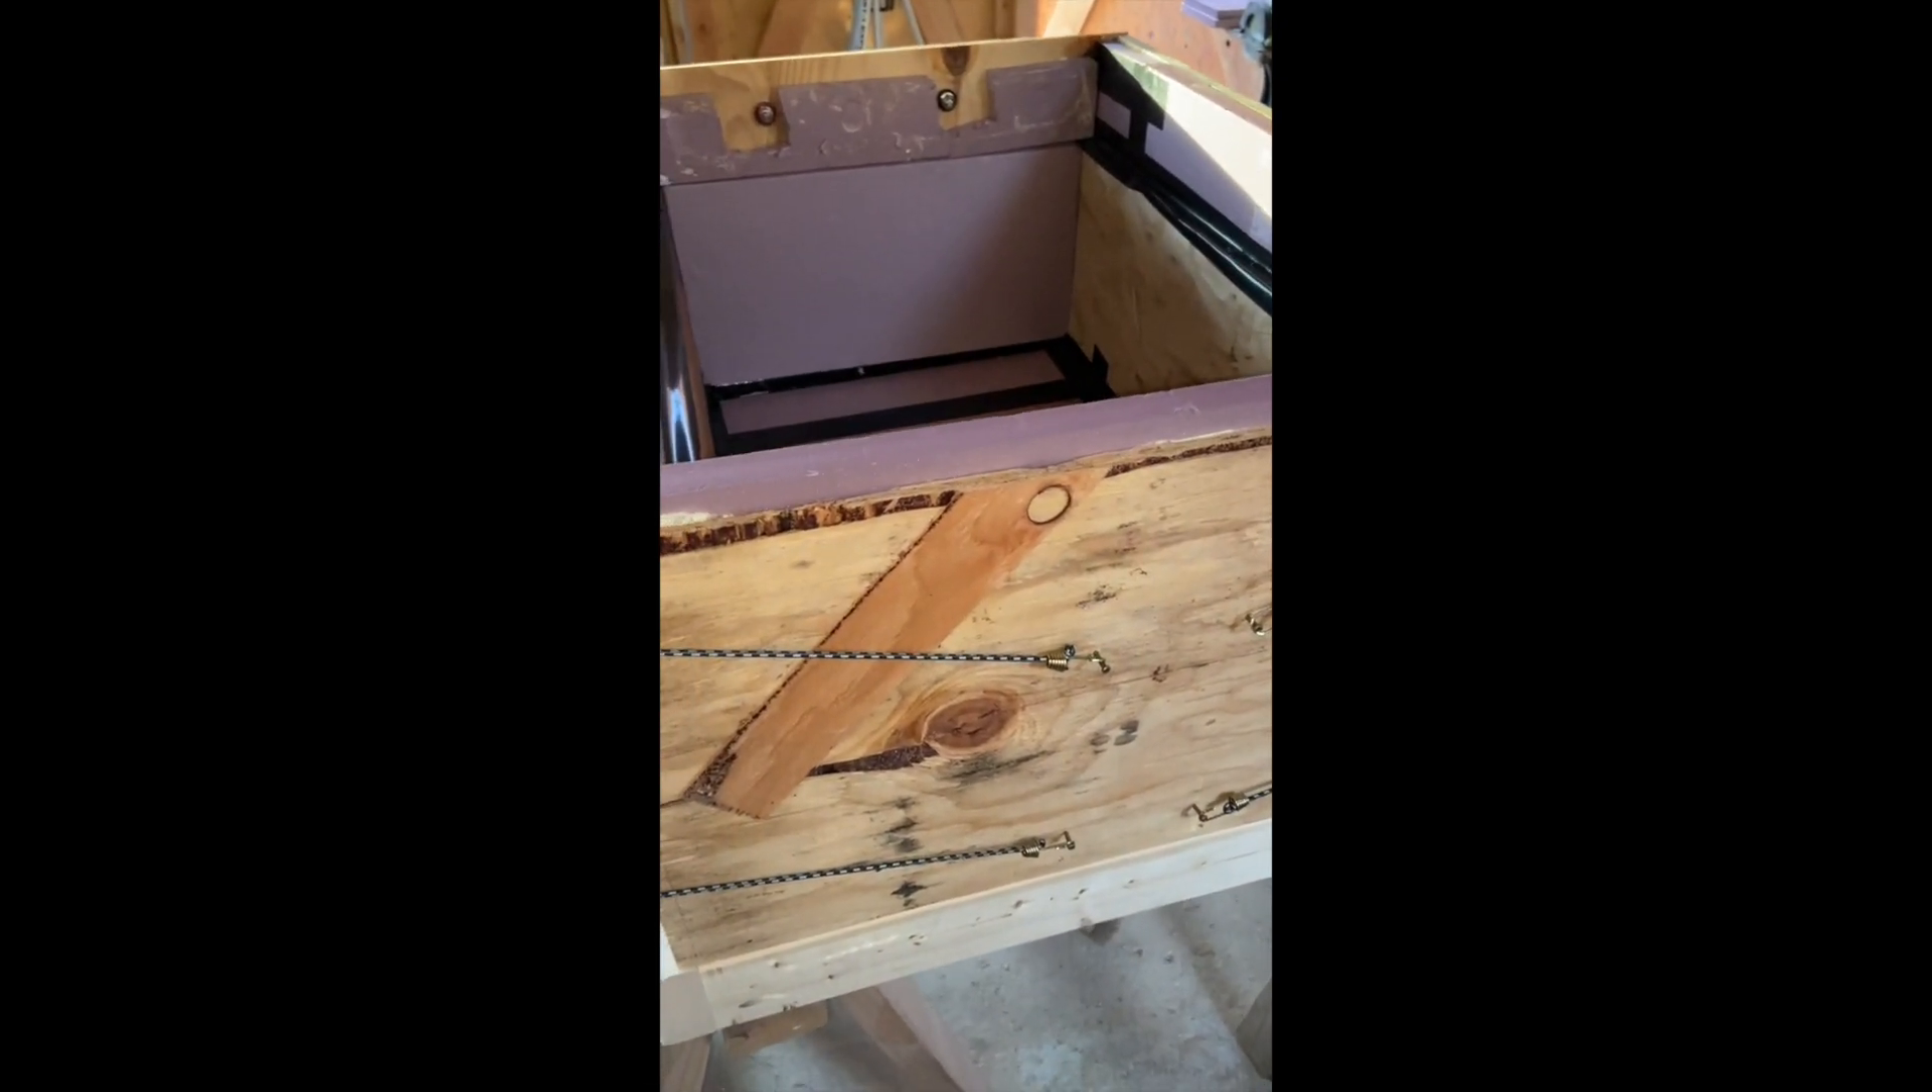And here's the back, all bungee up.